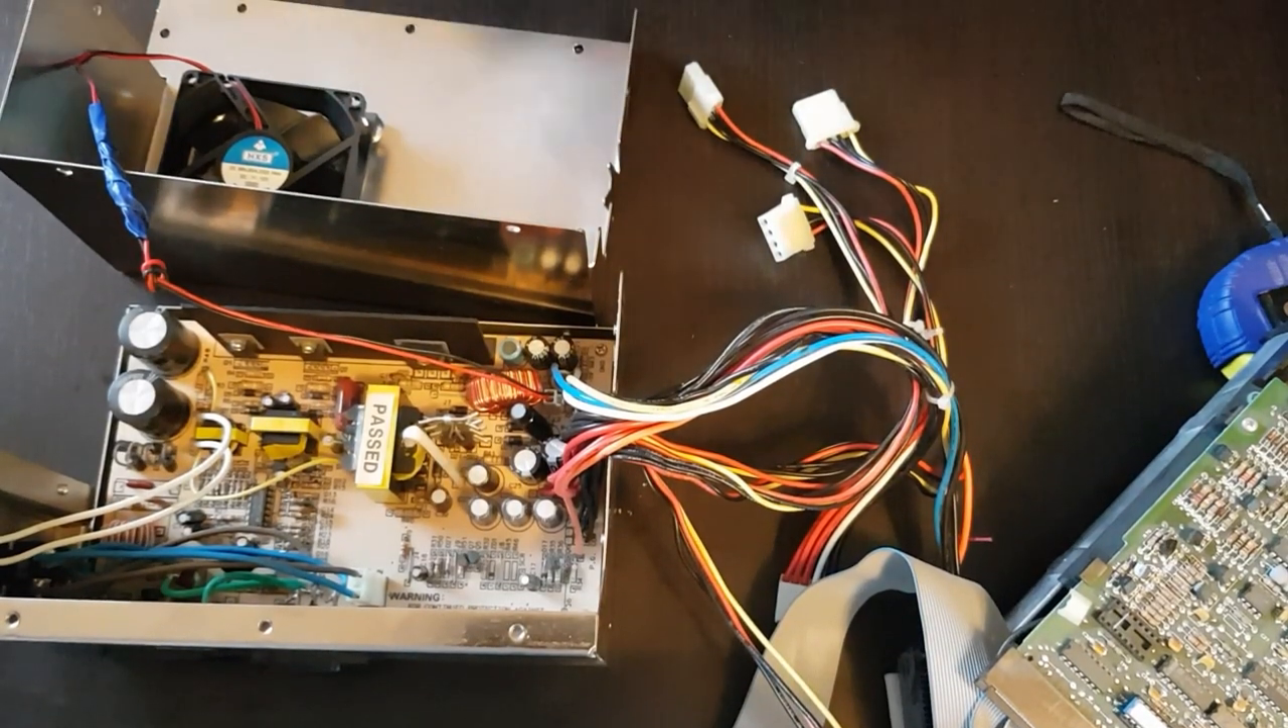Okay so i already cut the wires and connected the new fan you can see here.